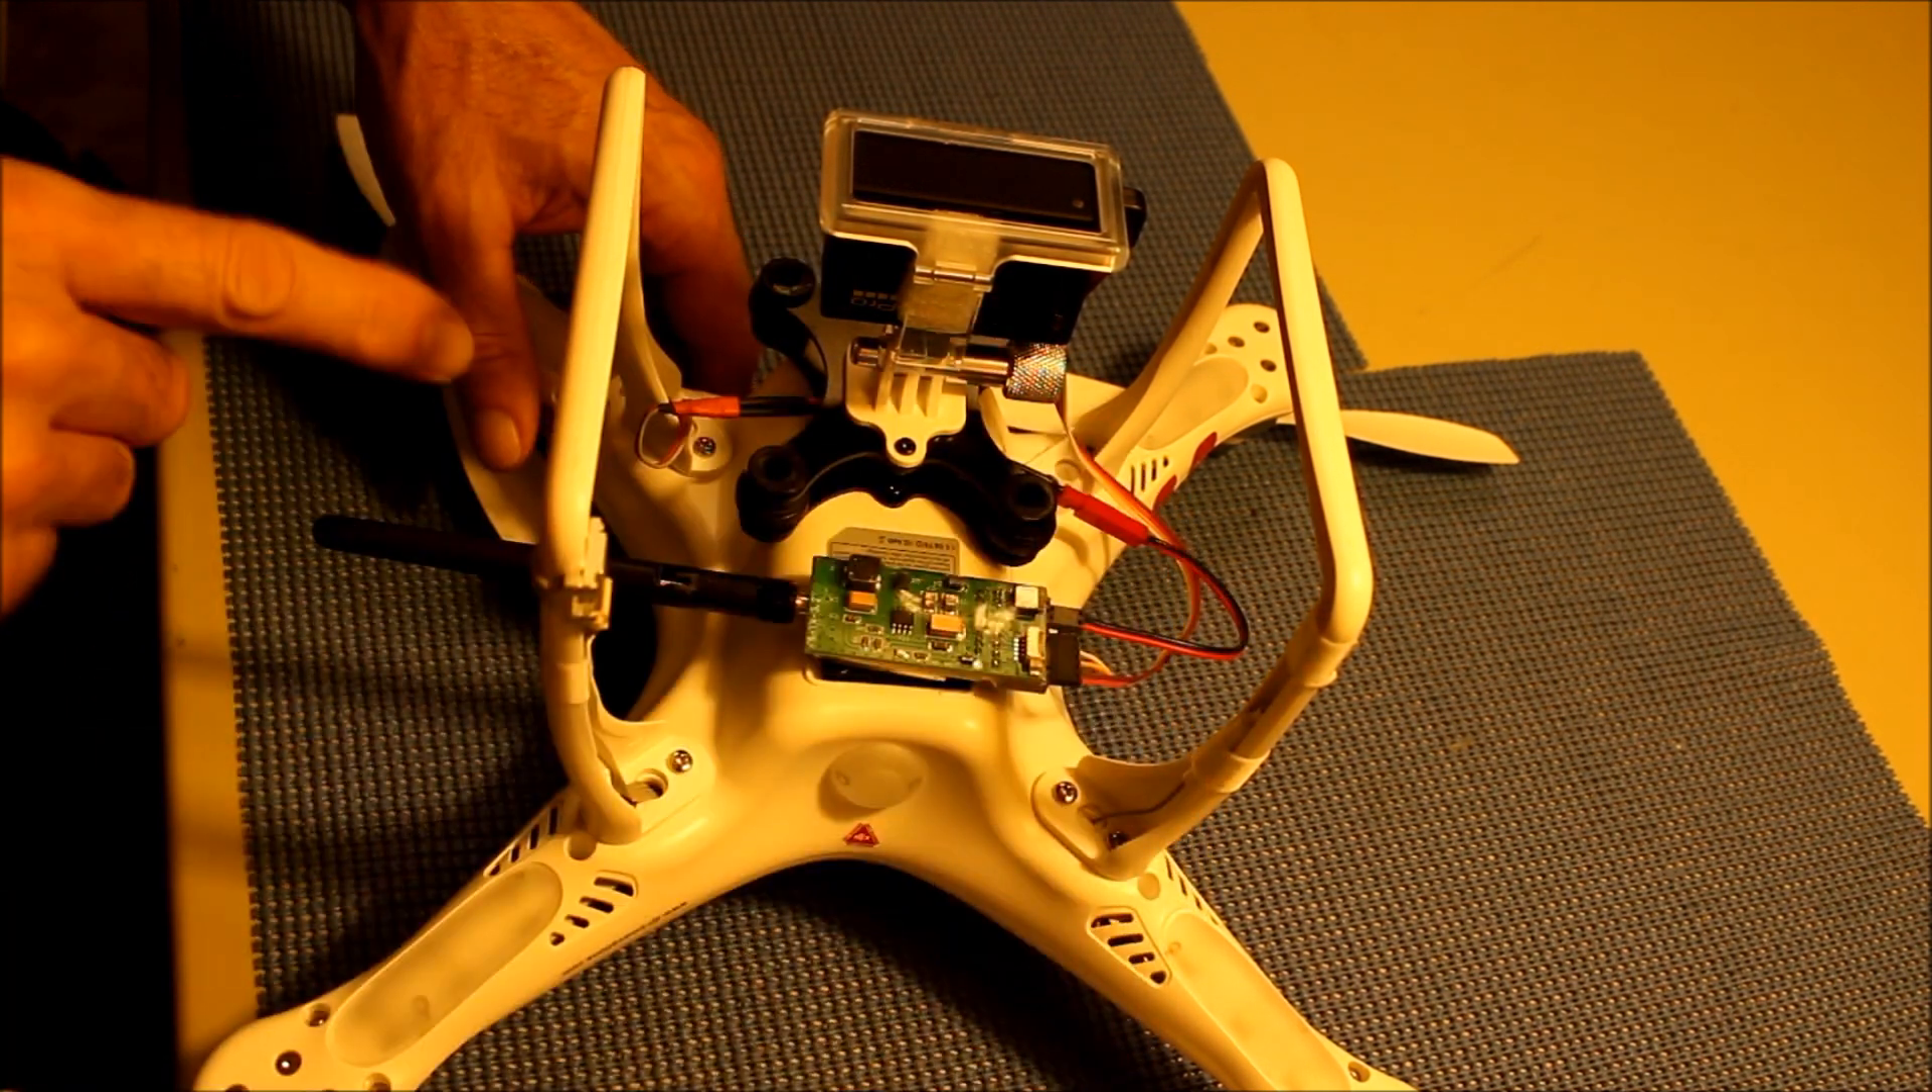We have the transmitter mounted on the bottom of the quadcopter with its power cable from the auxiliary power cable of the quadcopter.